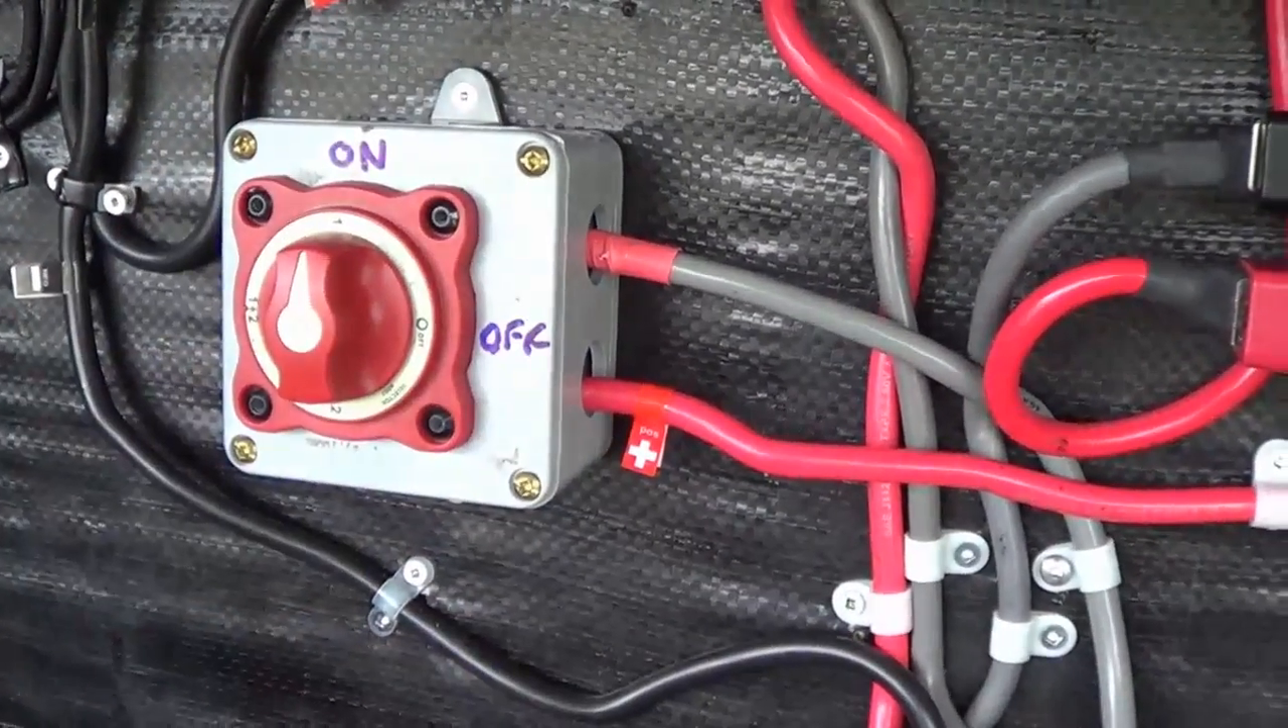I got the on off switch in place there and mounted.